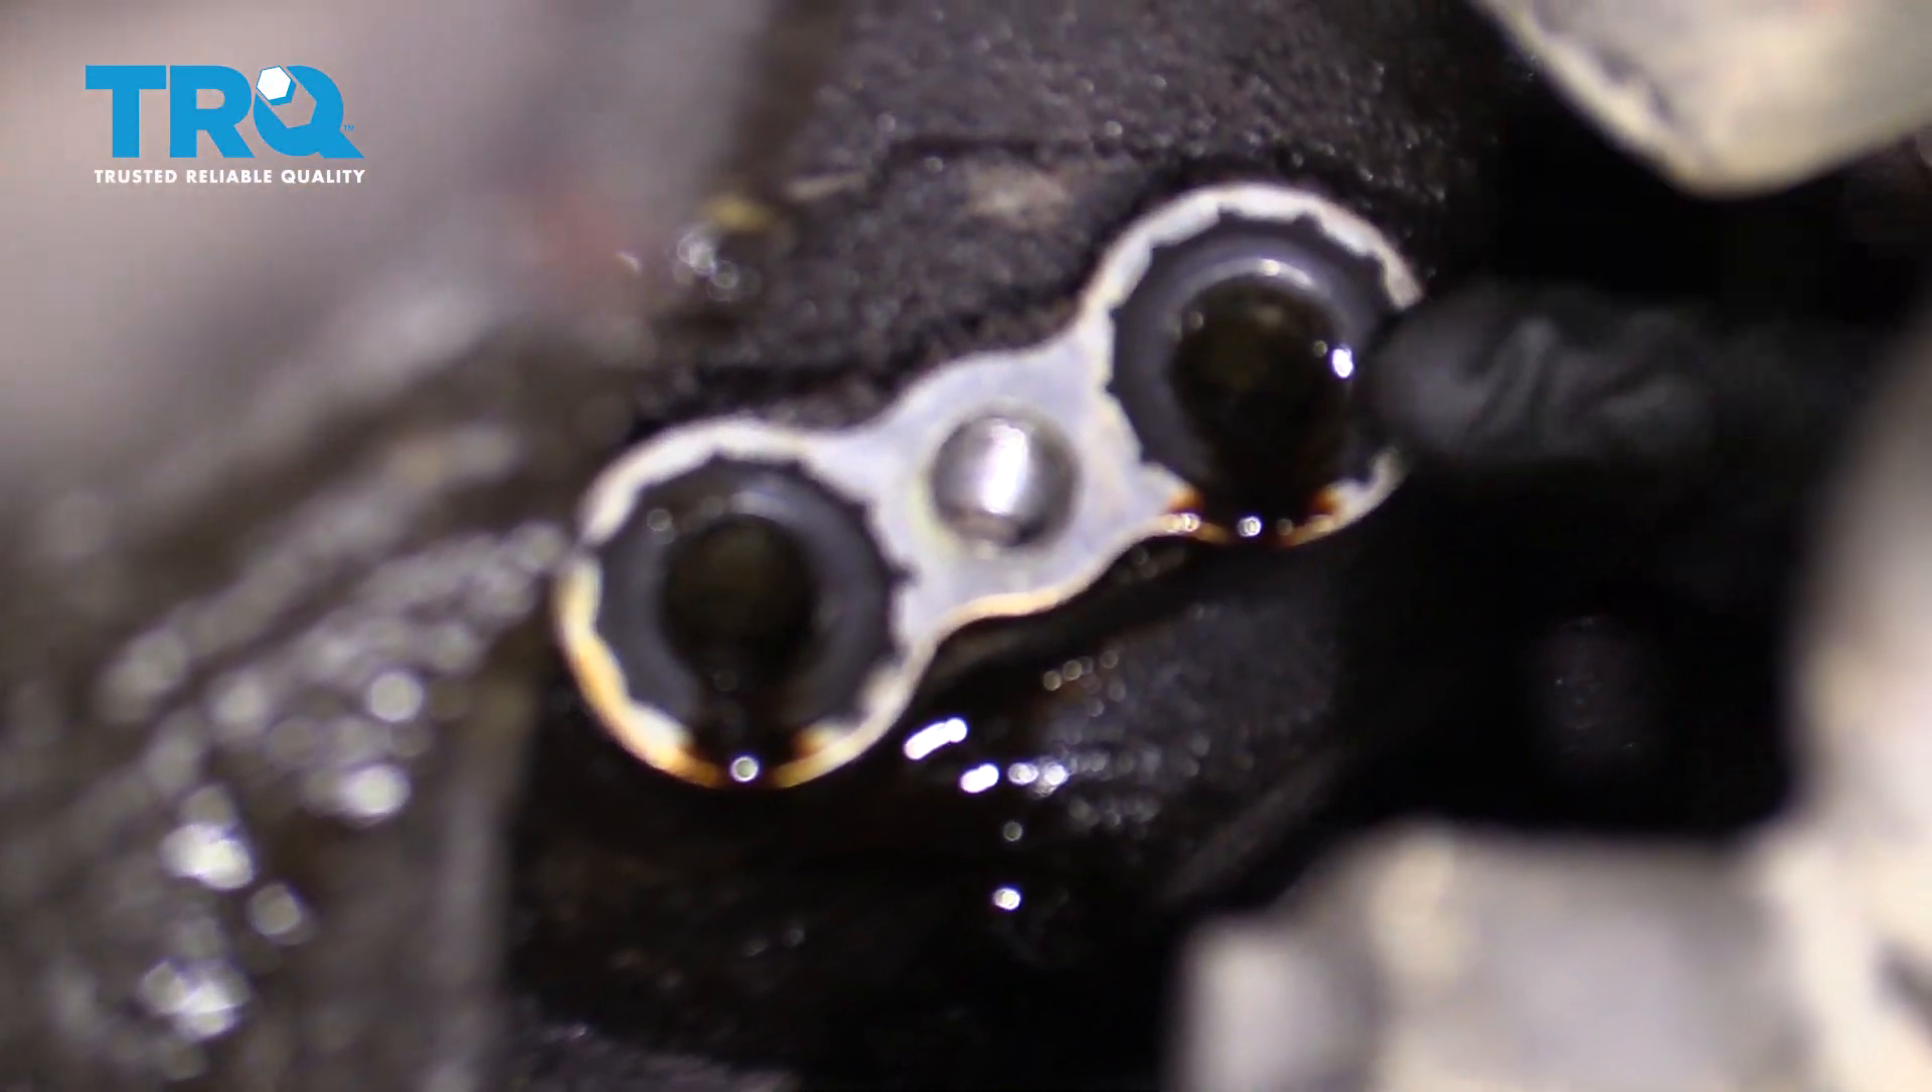Okay, so now that we have that out, what you're probably going to notice is I still have my gasket on the engine itself.